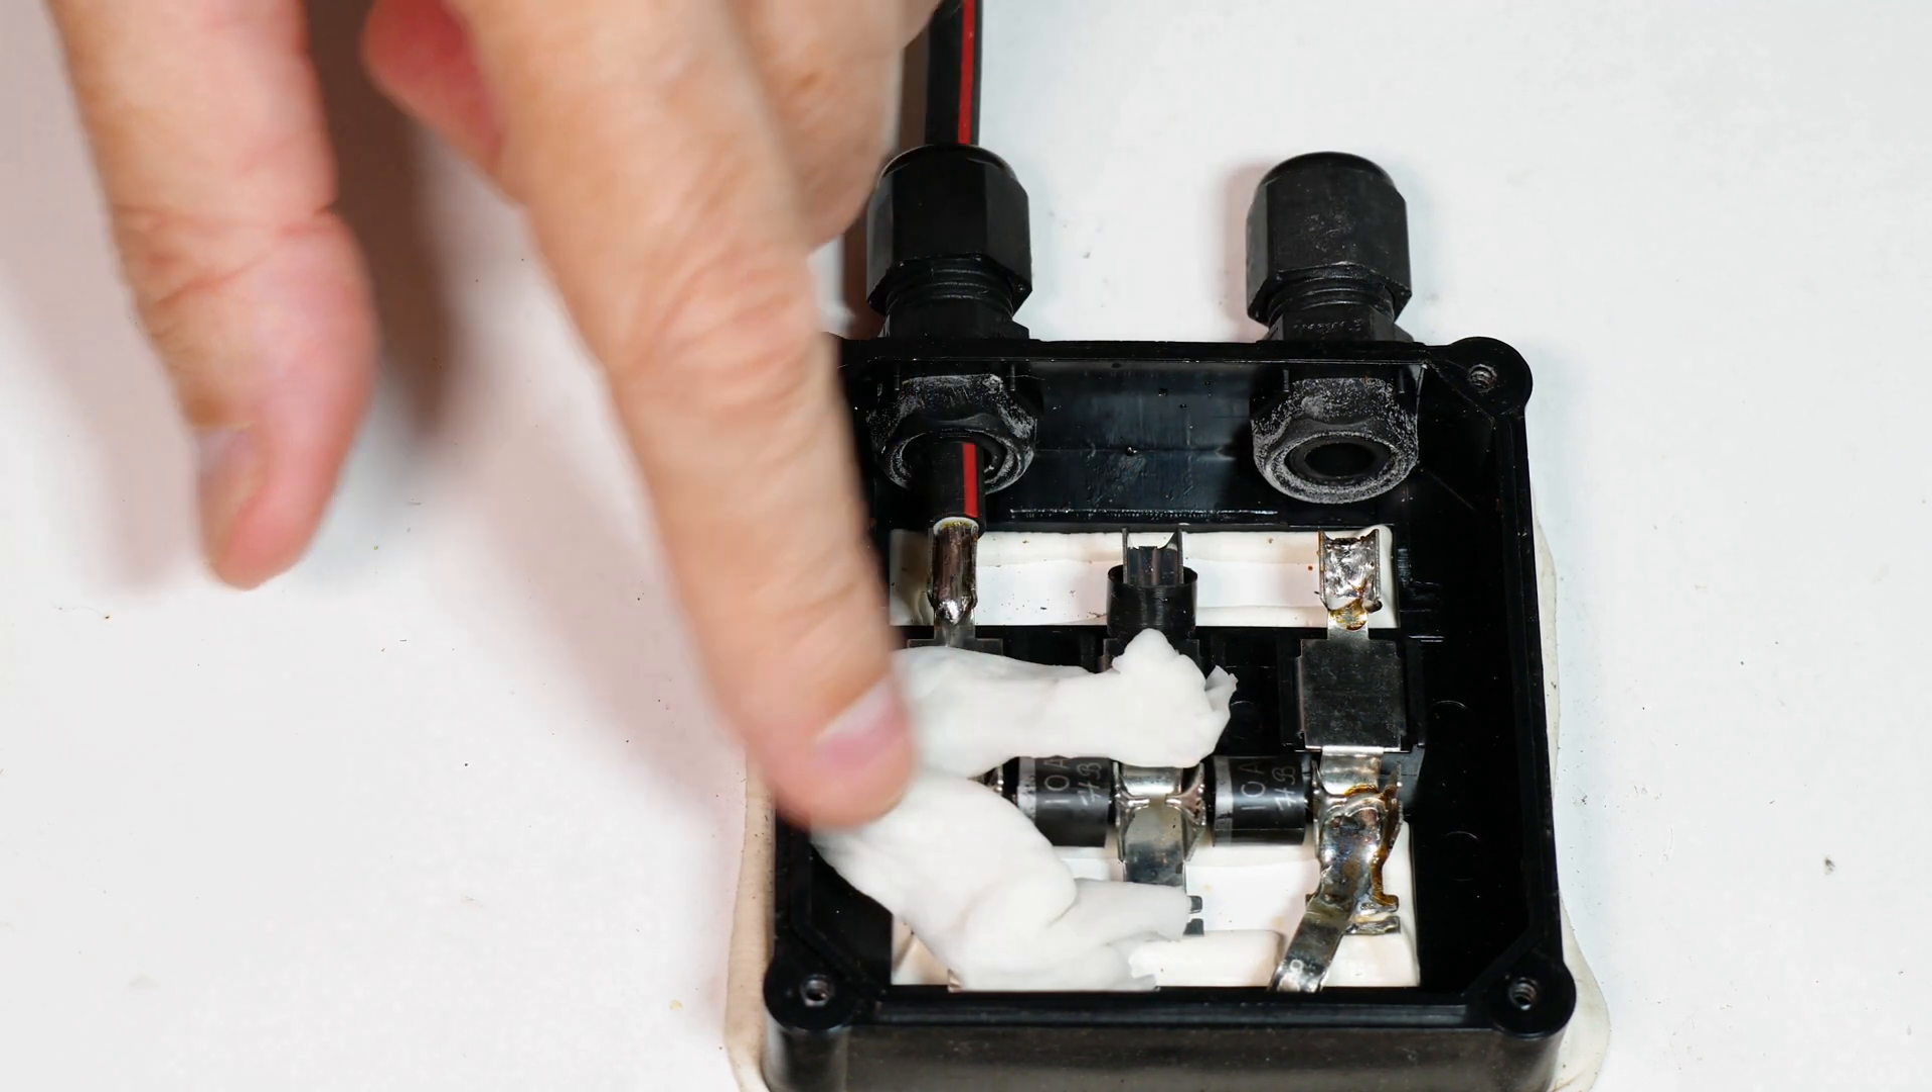I've got this pre-soldered end in here. I've got it crimped over and I've added a piece of very damp tissue to help protect the rest of this electronic work back here.